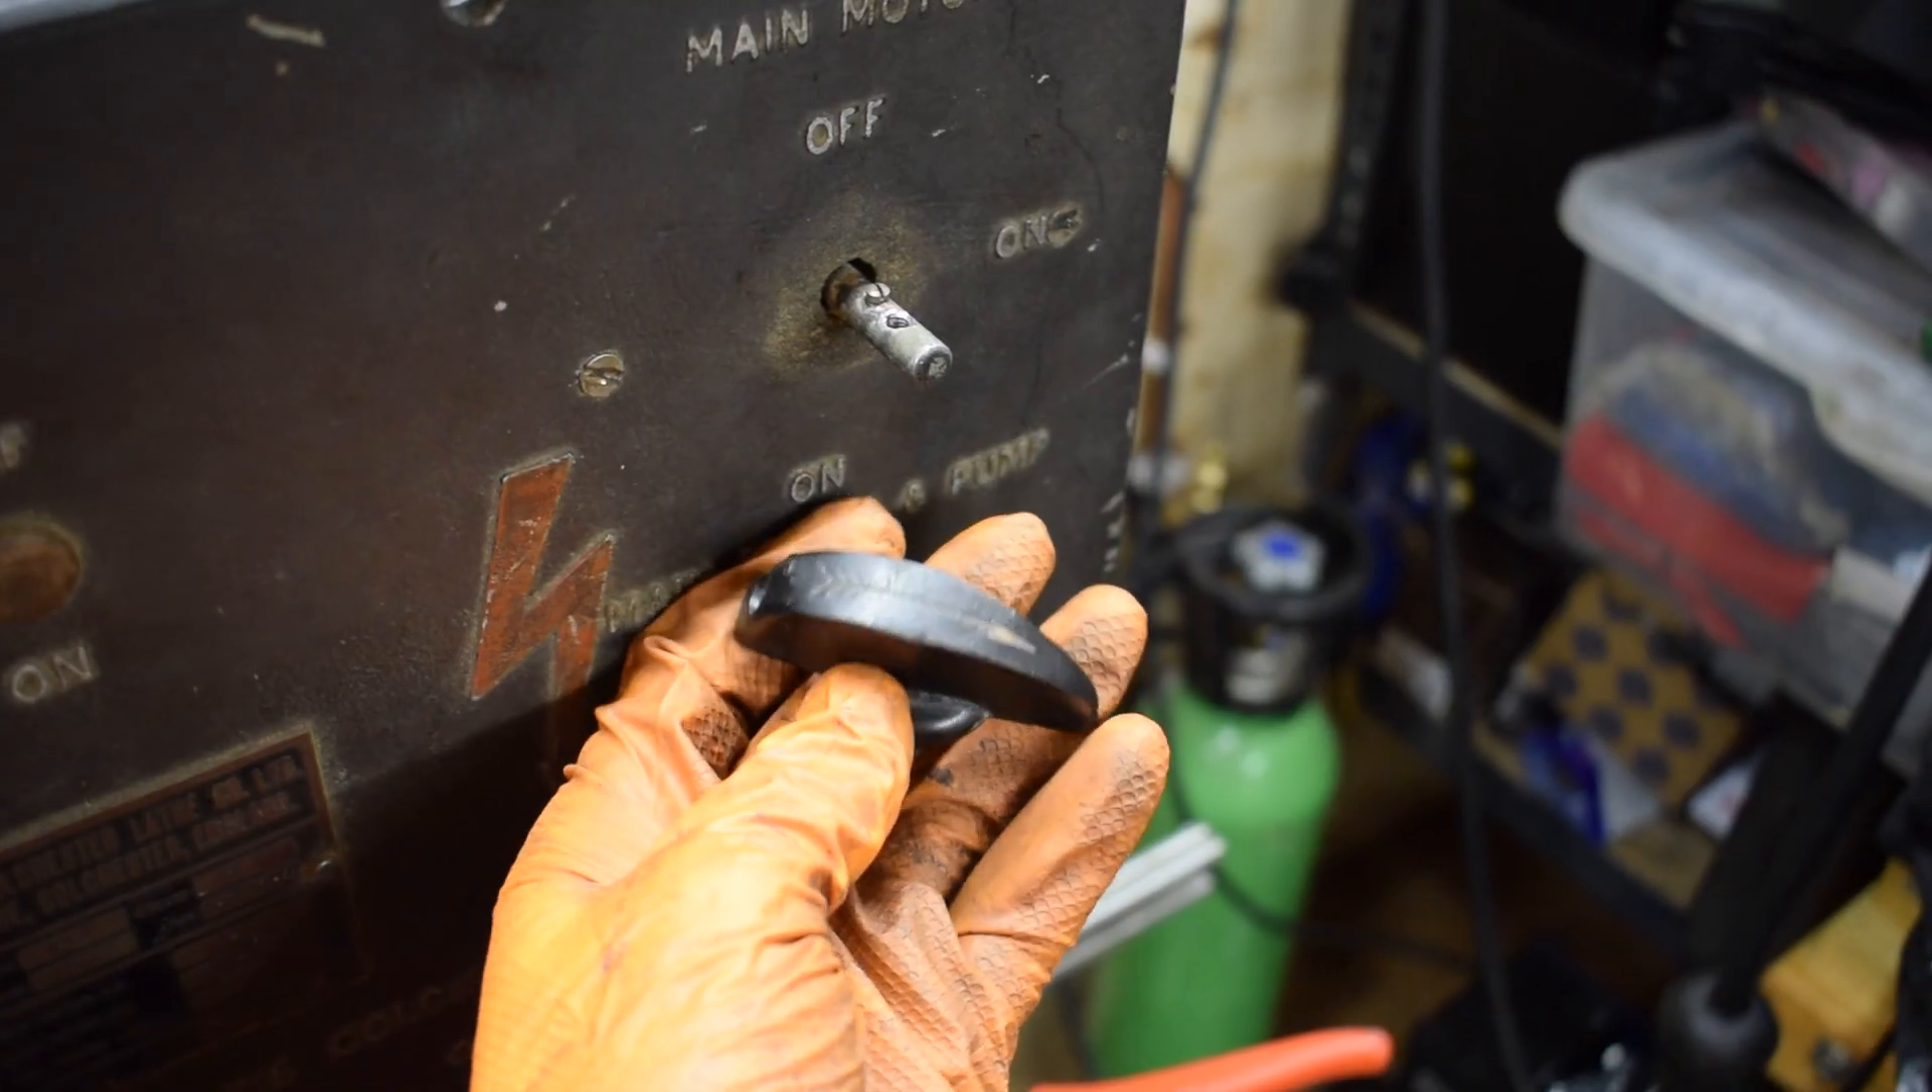So I managed to get this dial off, the switch off.